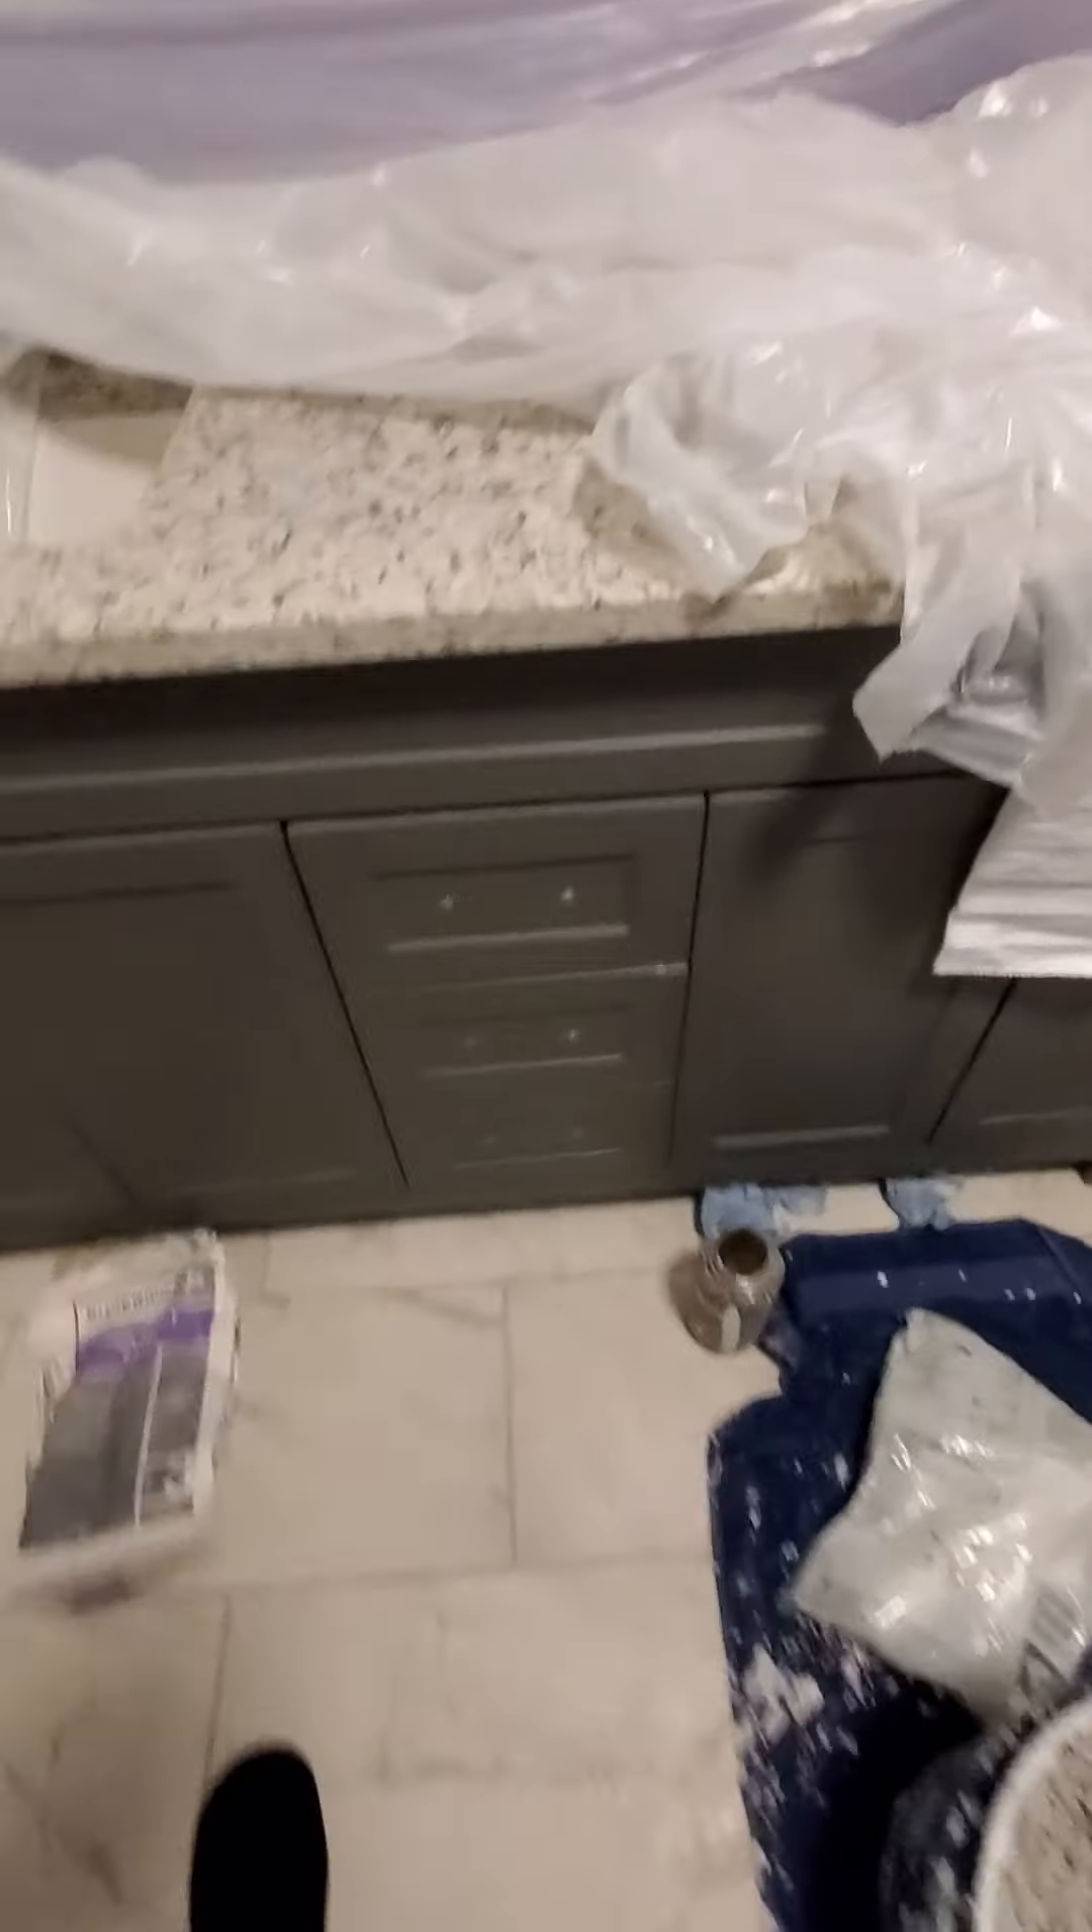And, um, I haven't put the vanity hardware on yet.